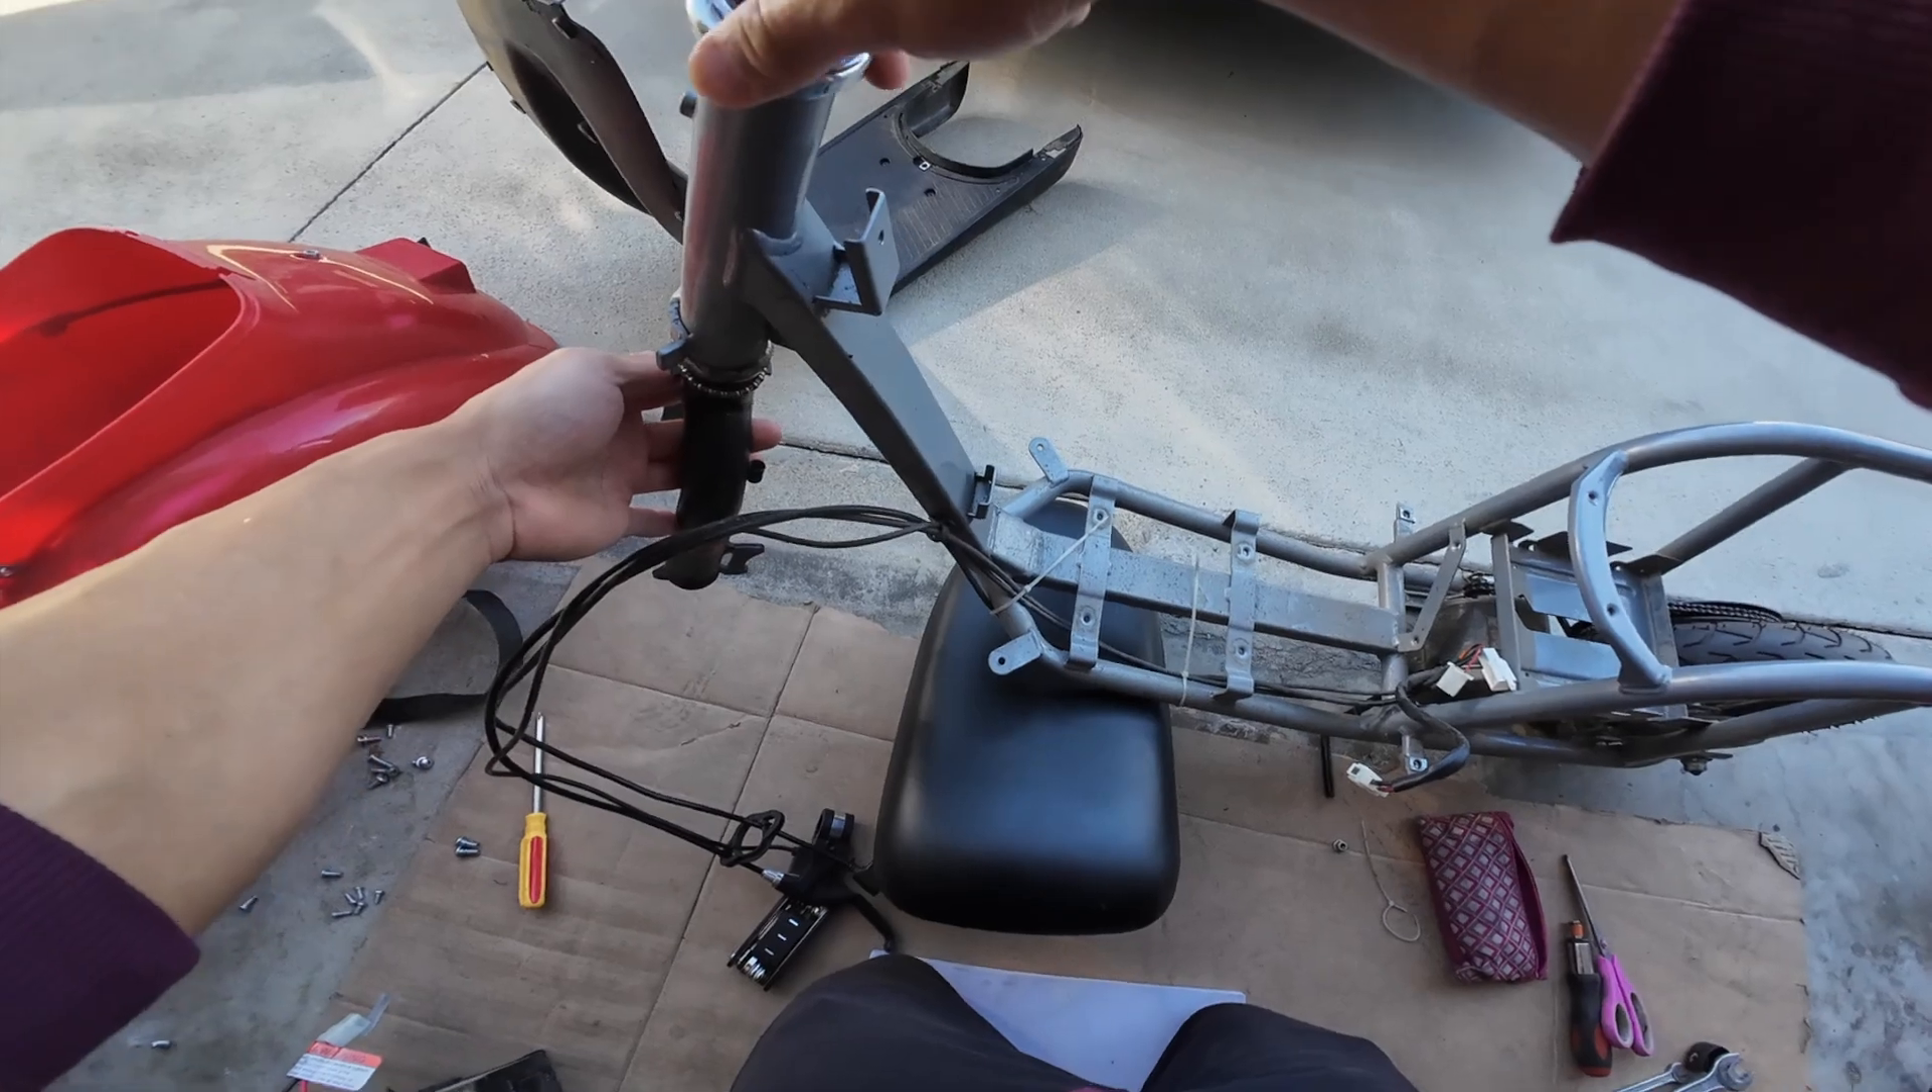Okay the scooter is pretty much stripped now.